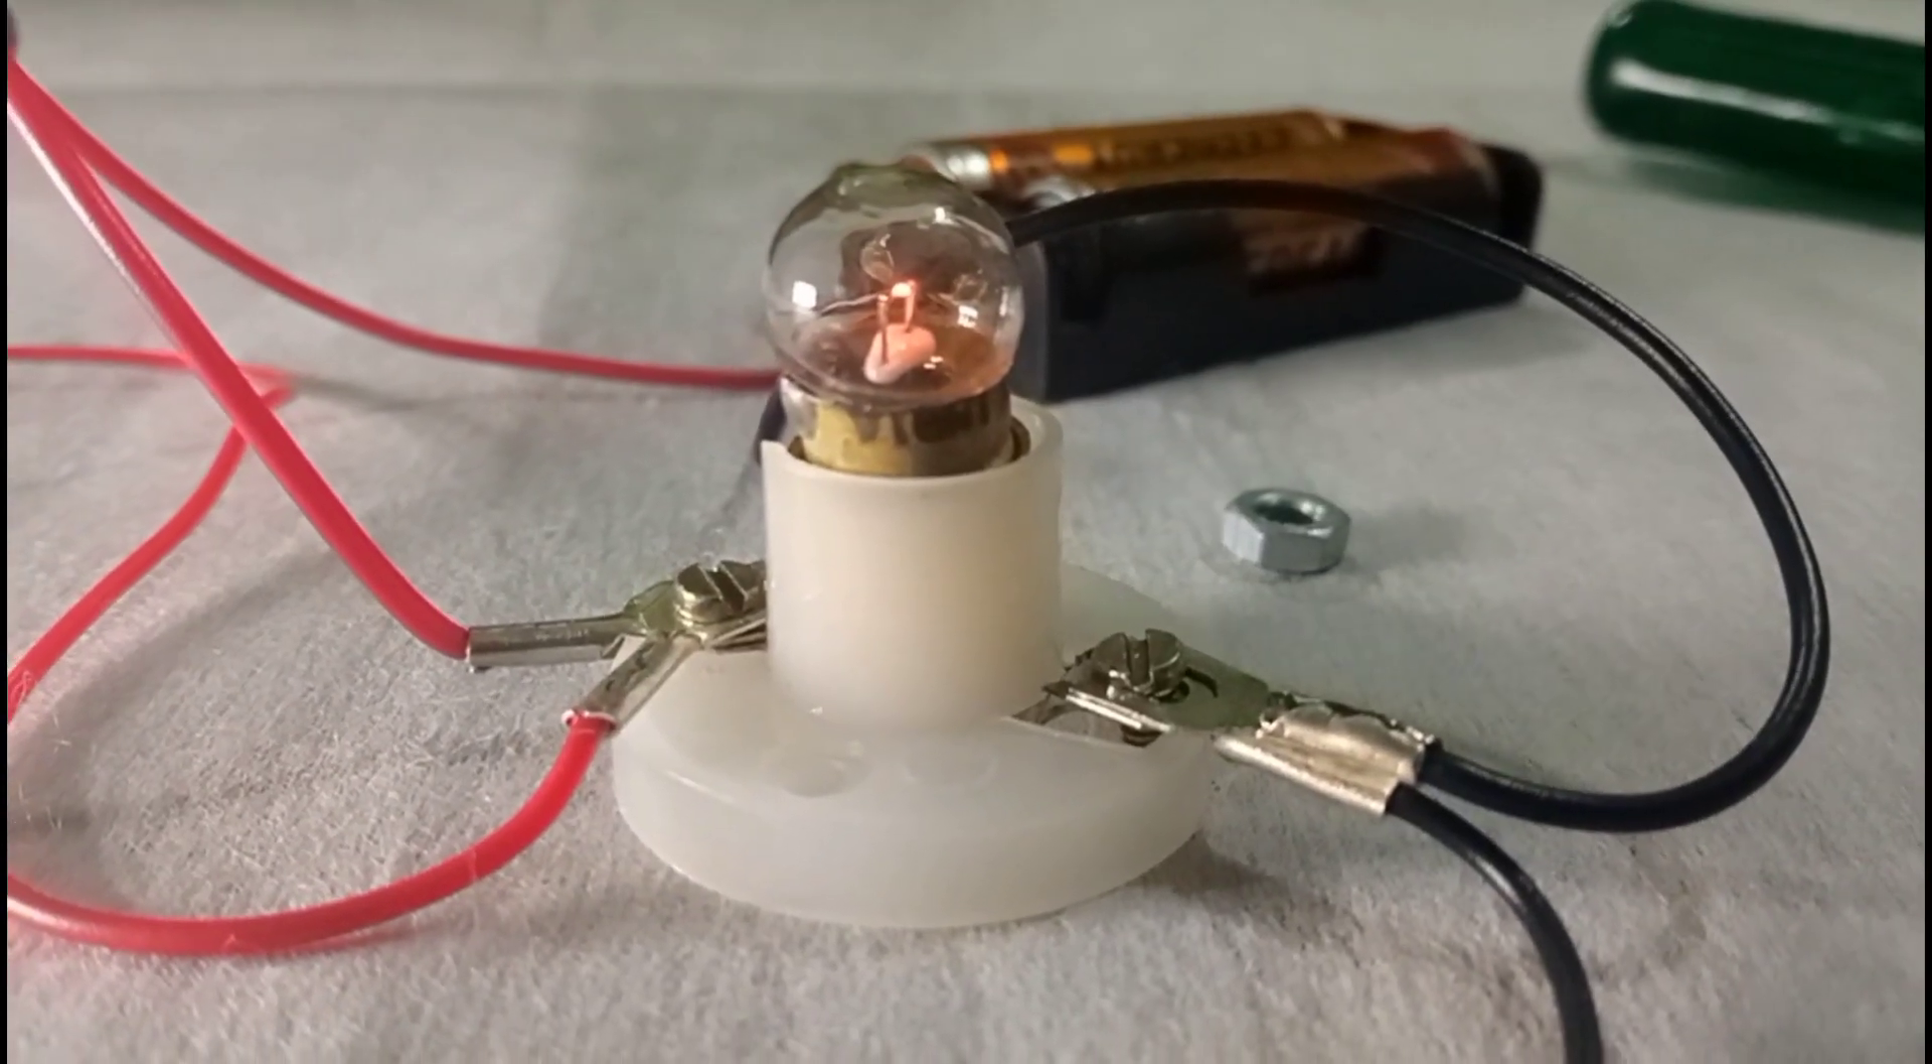Now we have connected the negative and positive wires of battery to the bulb.